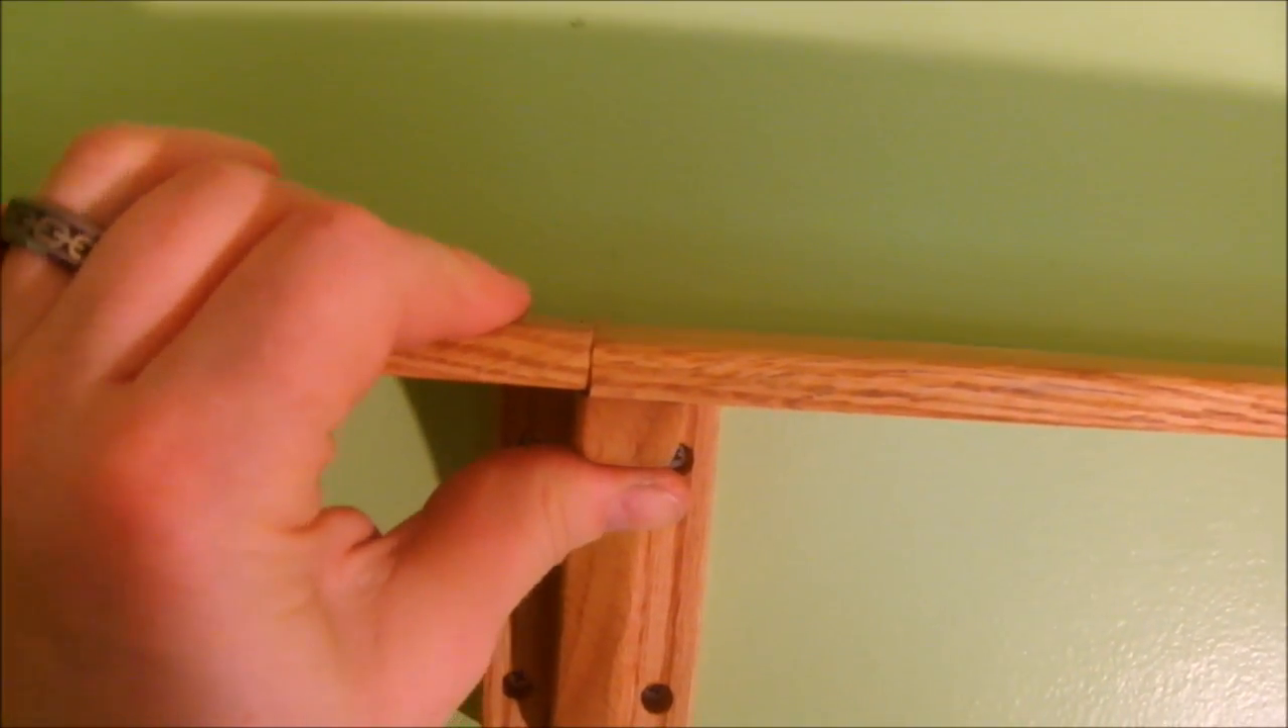I have a little bit of an issue with this joint here. You can see where the corner meets this board. It's not centered on my bracket, so I can't get a screw to come down into the bracket. I just got a couple screws in the back. So now this front is lifted away.